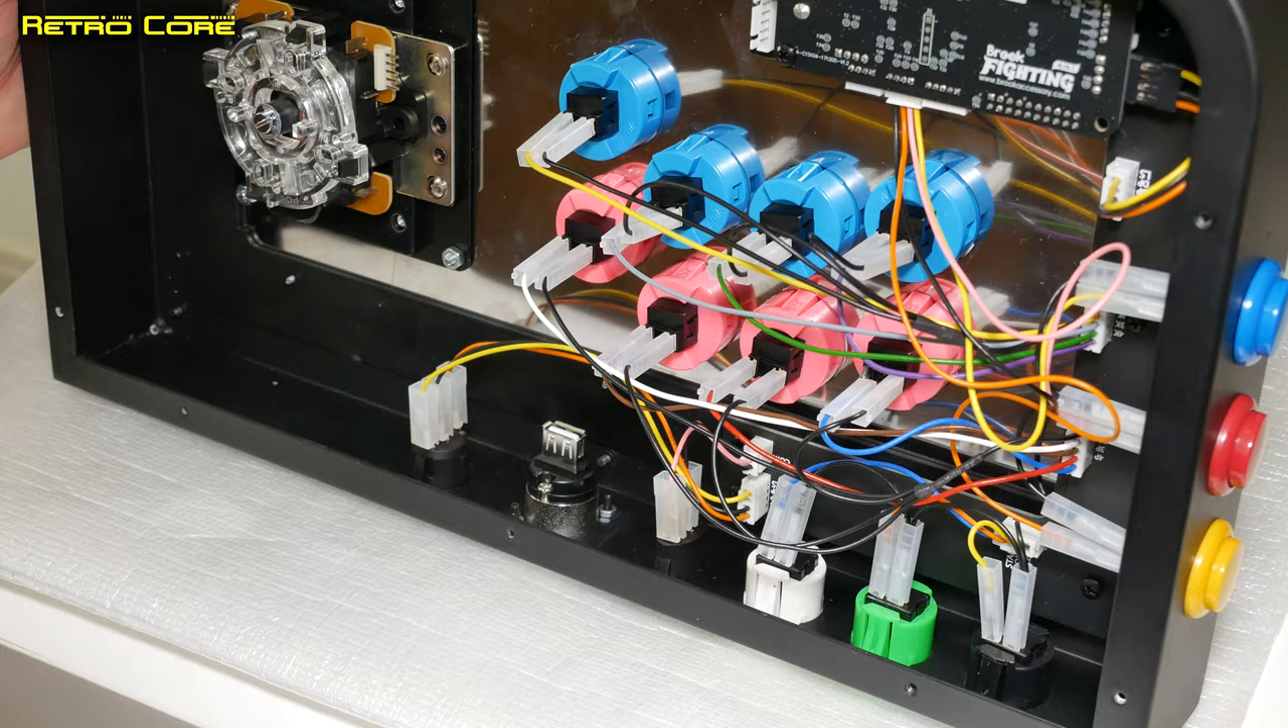We're almost there. So we've got to connect up the joystick to the brook fighting board.